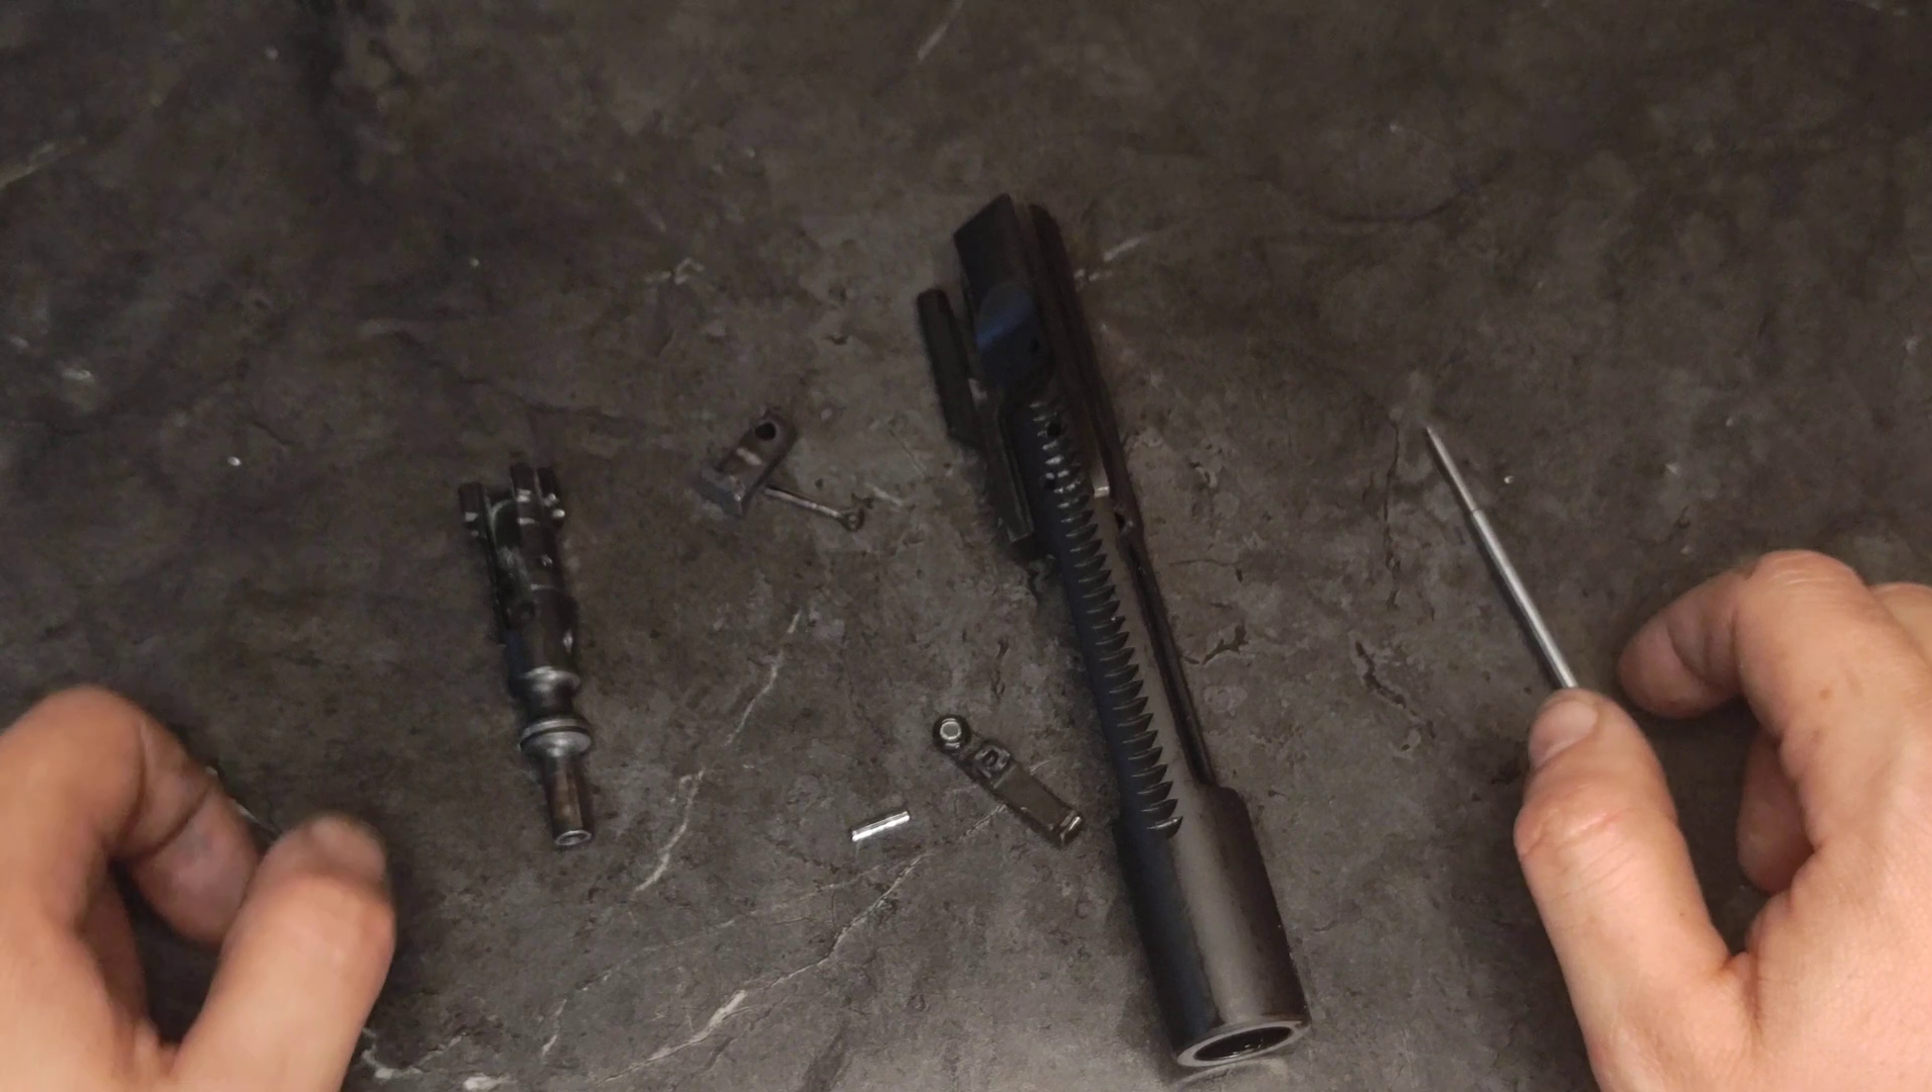That is a disassembled AR -15 bolt carrier group.